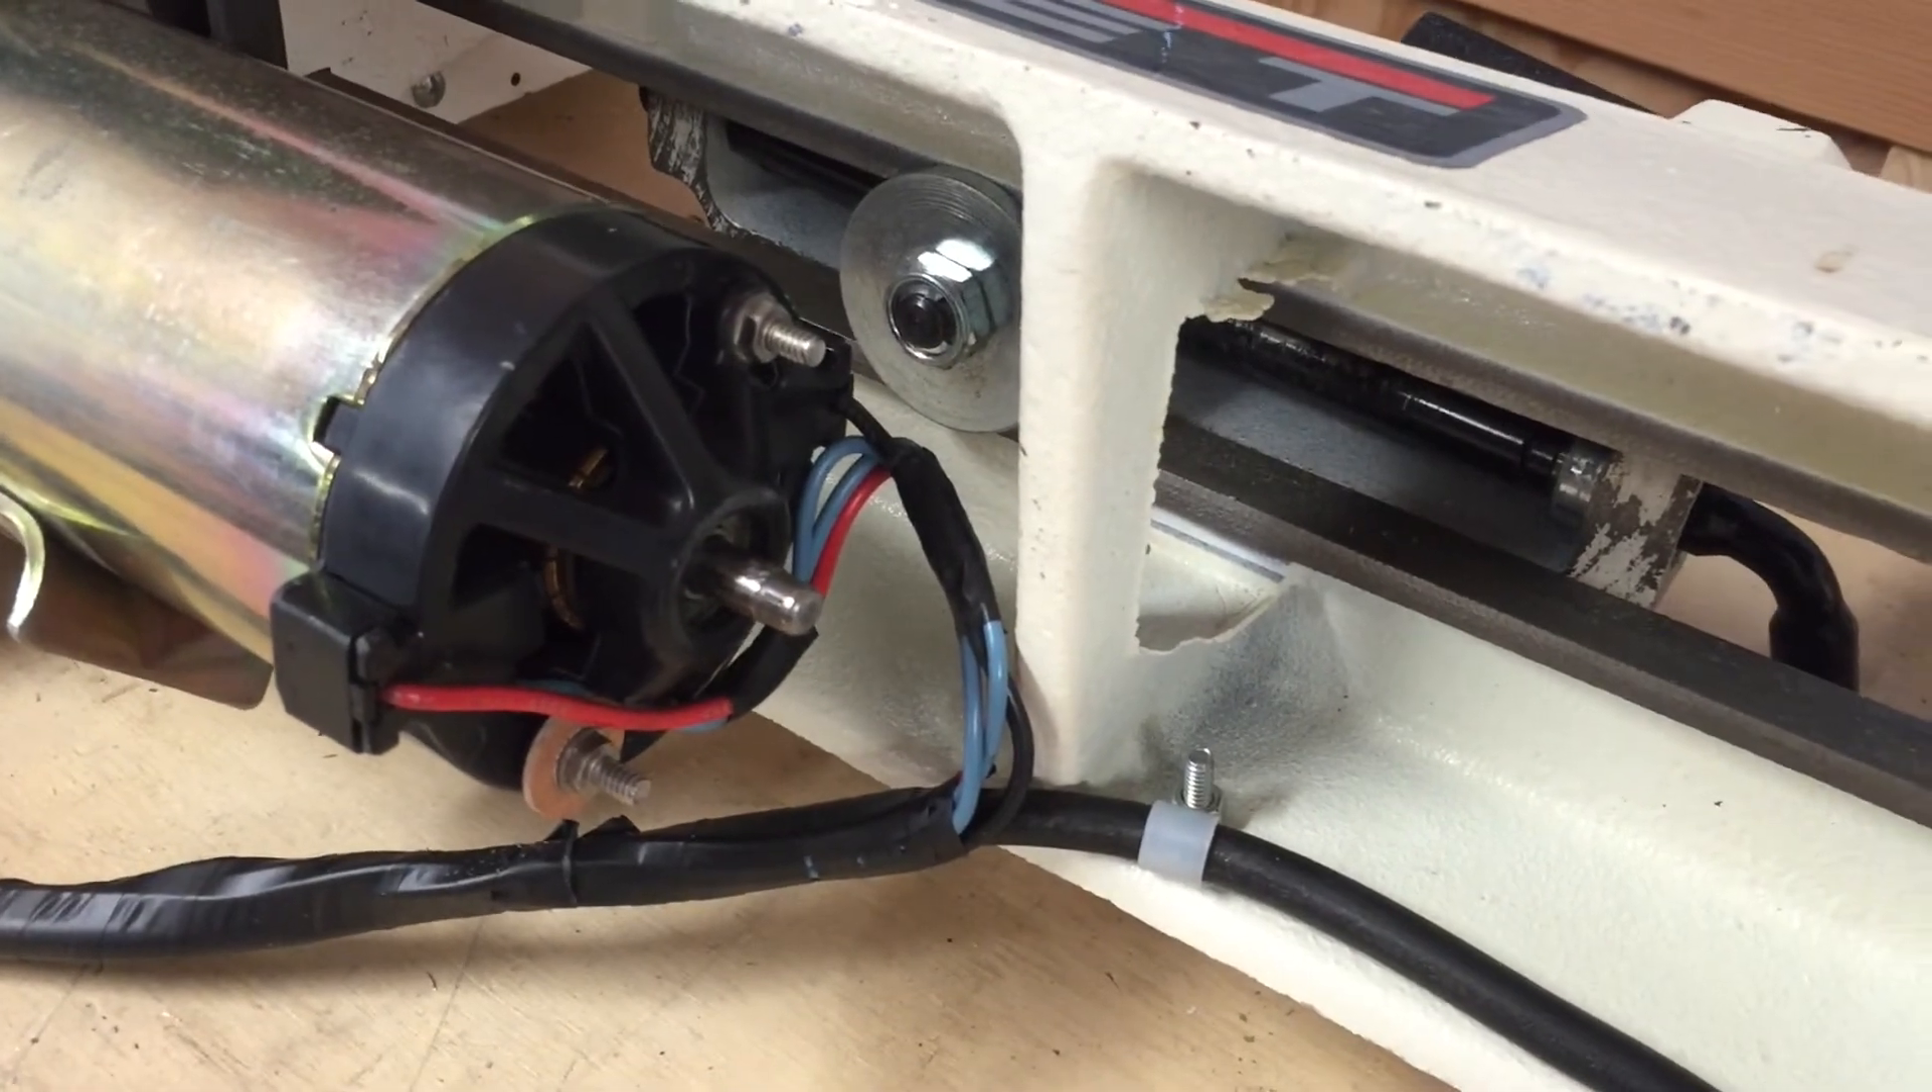Where the wires came out of the motor, I just tried to bundle them and tape them out of the way for moving parts as much as possible.